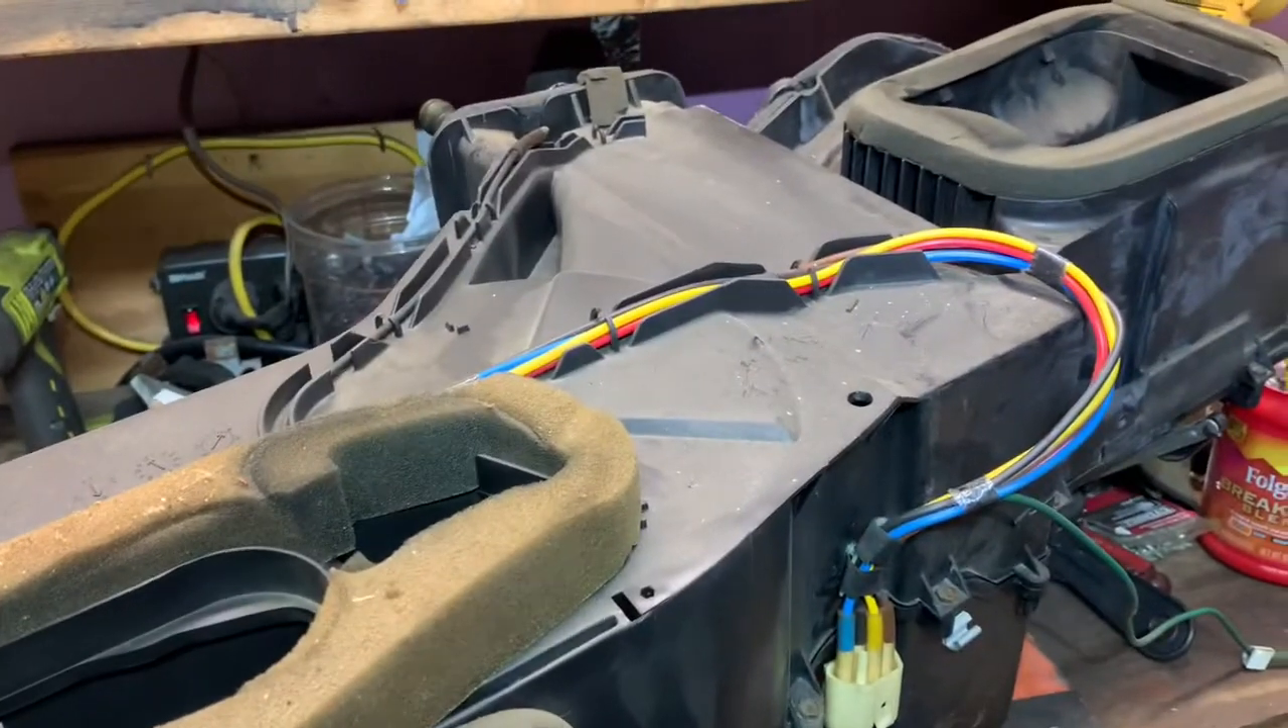Um, the end result is the heater box is out.